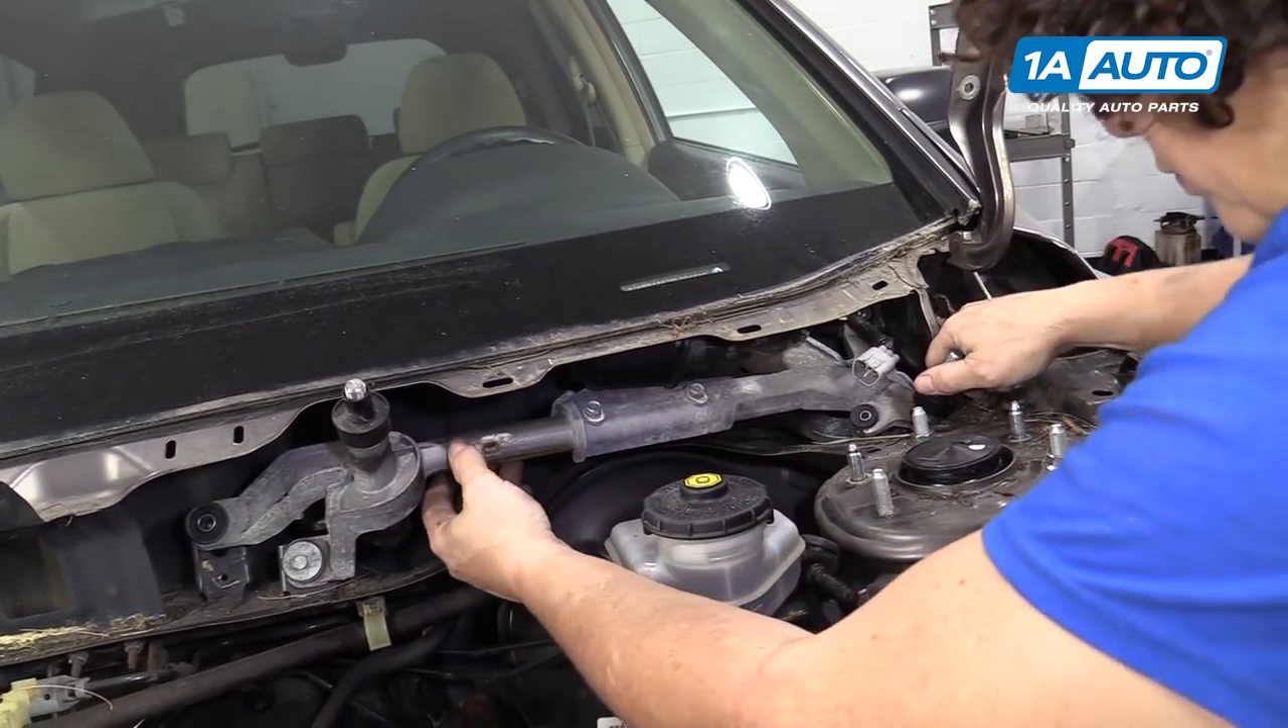And now you see the wiper transmission is exposed.